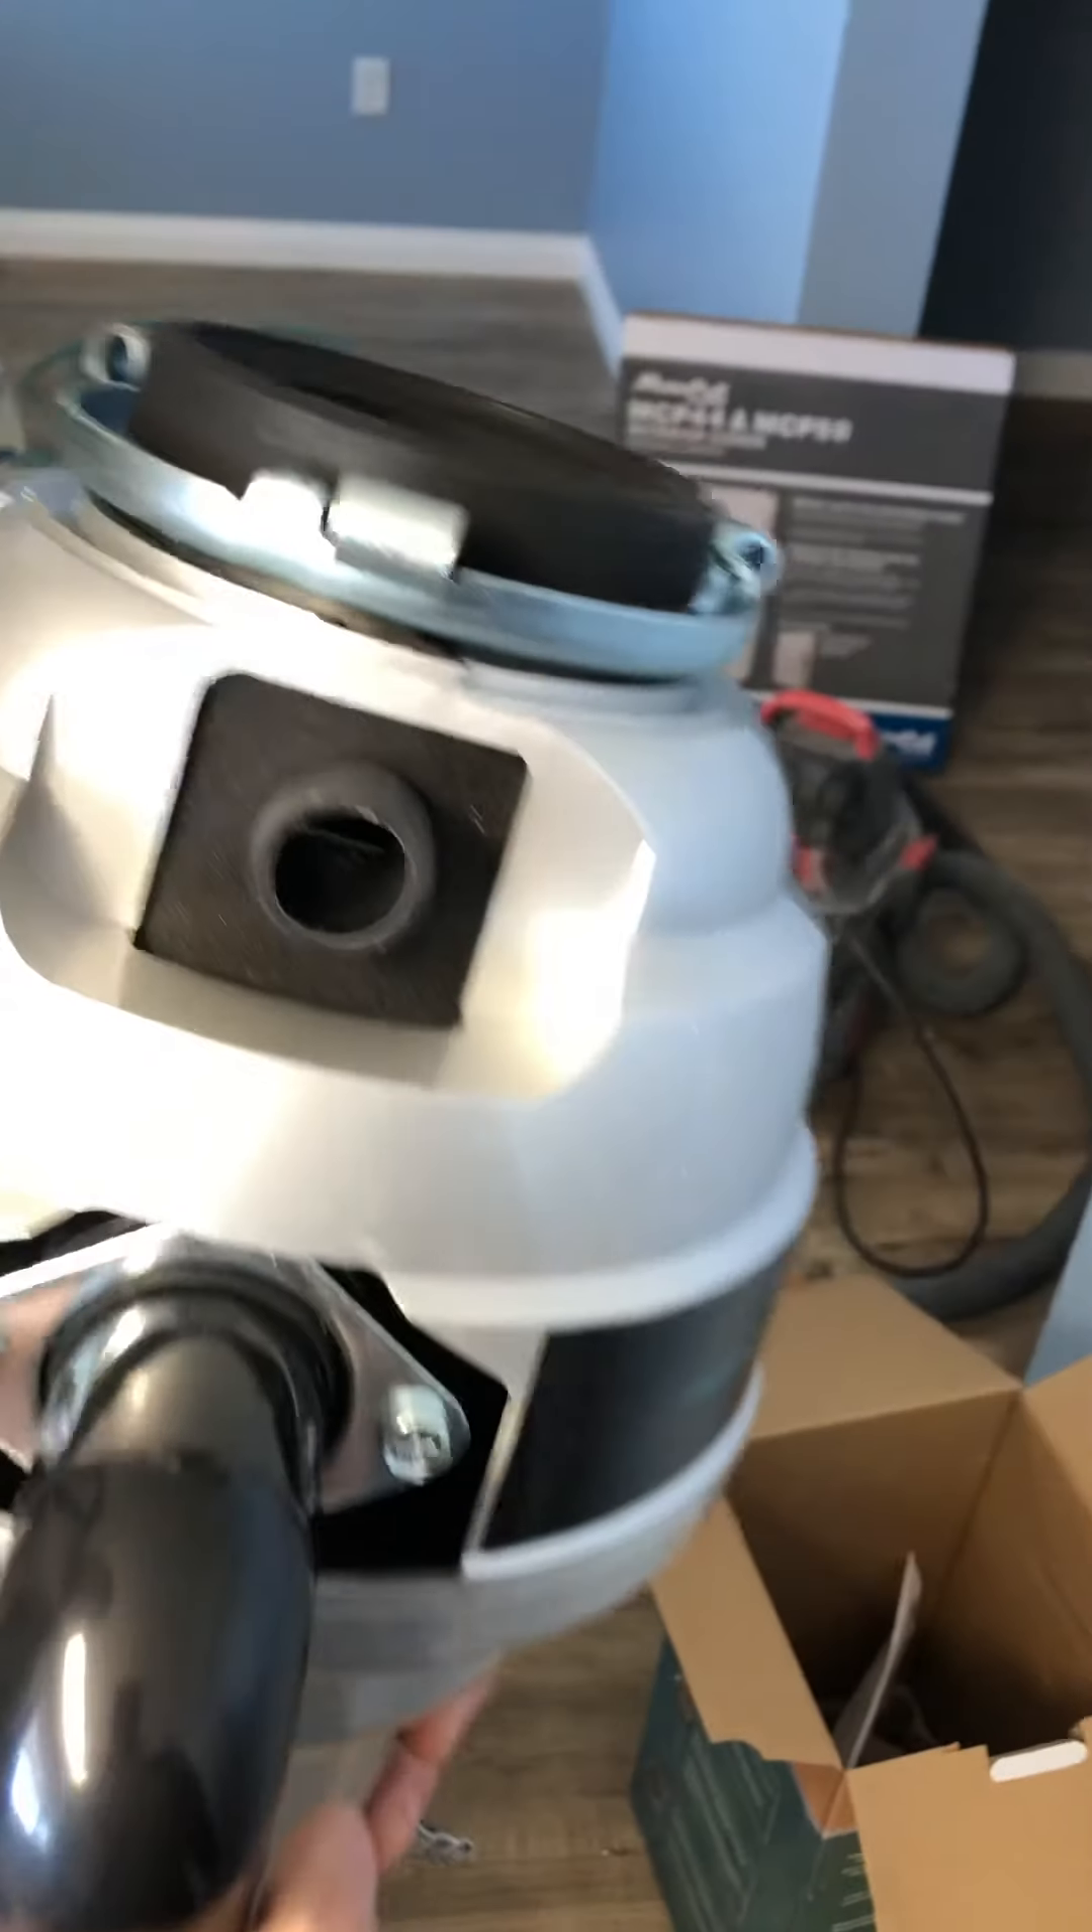Sometimes you actually have to drill them but we got the plug out of there now and you can see where our drain is right here.